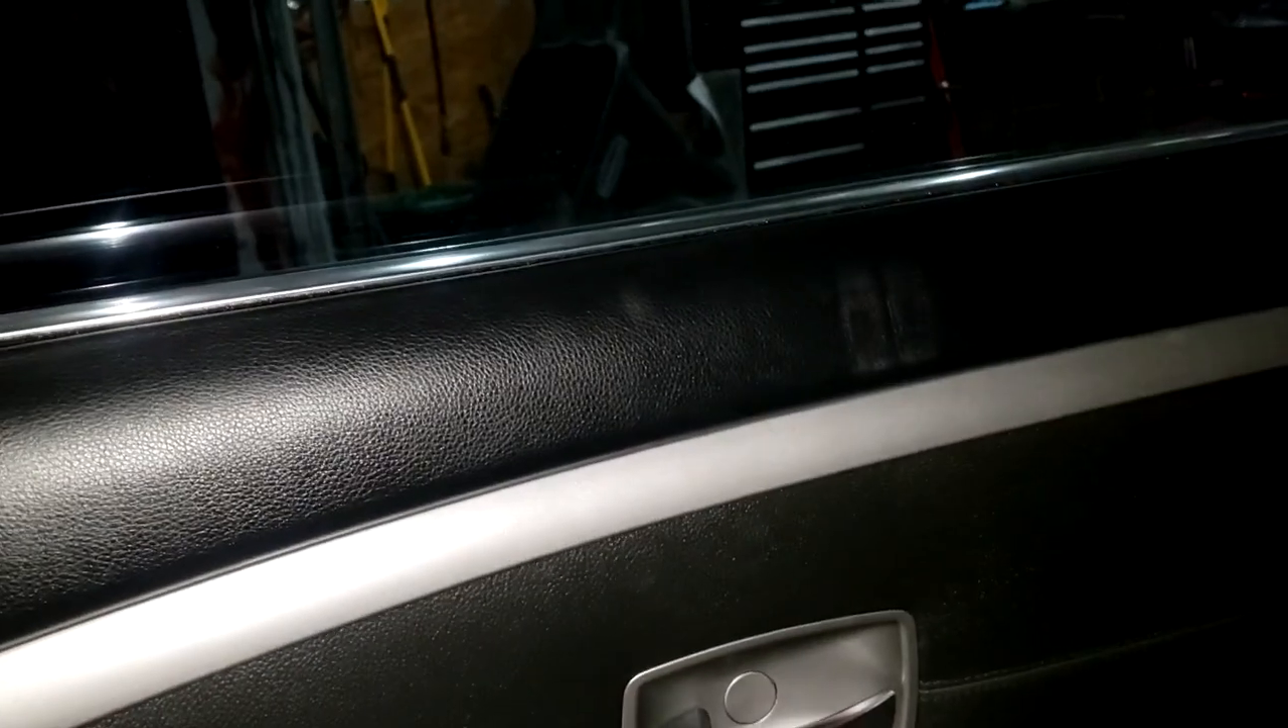Okay so now i got now i got the door panel put on.